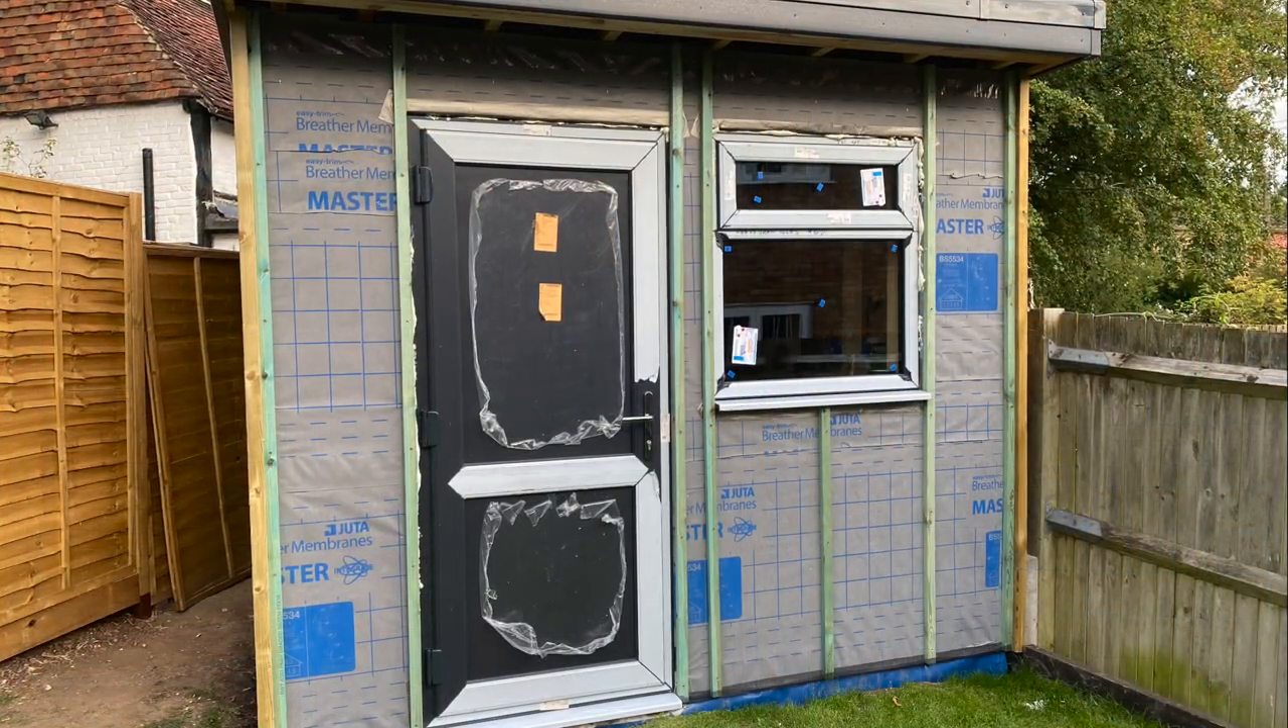That's the door and window installation completed and now the garden room is watertight or at least temporarily.